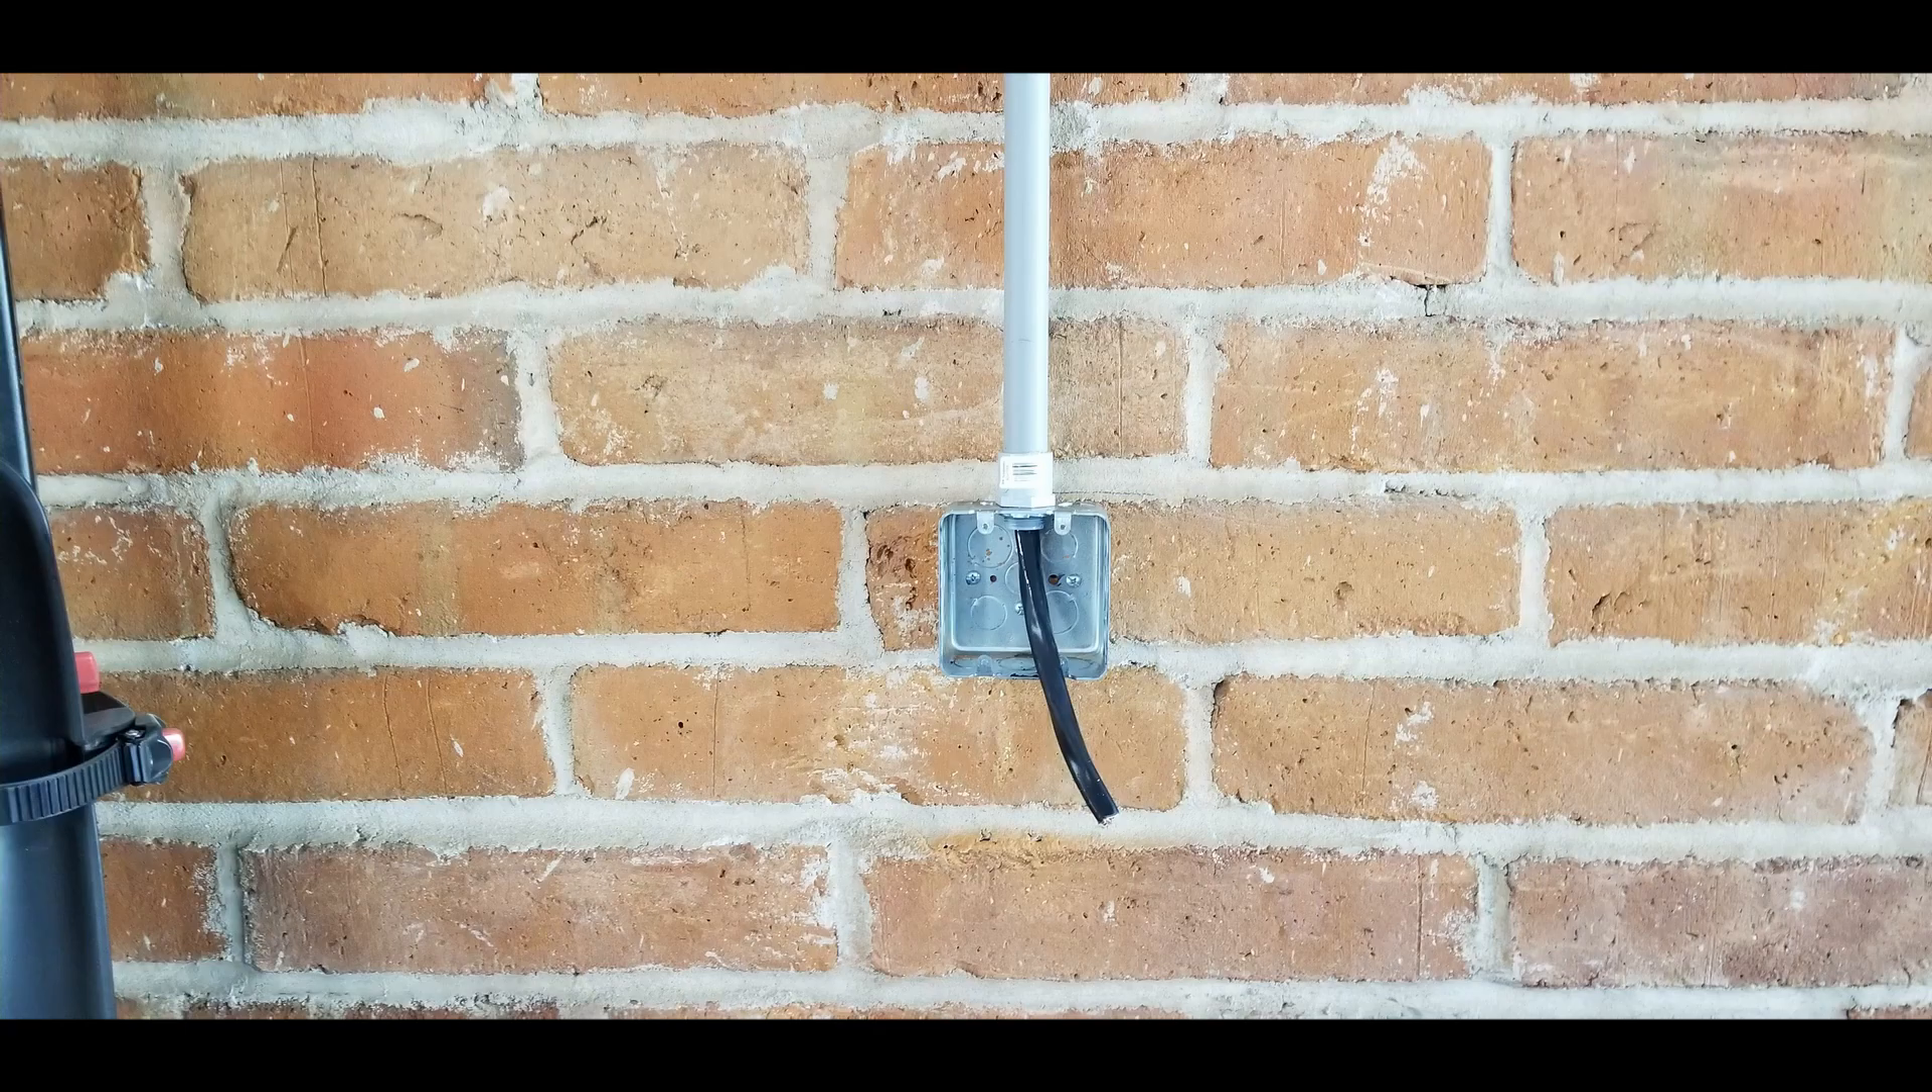The NEMA box is now screwed into the wall and I pushed the wire down through the conduit and pulled it out of the box there.